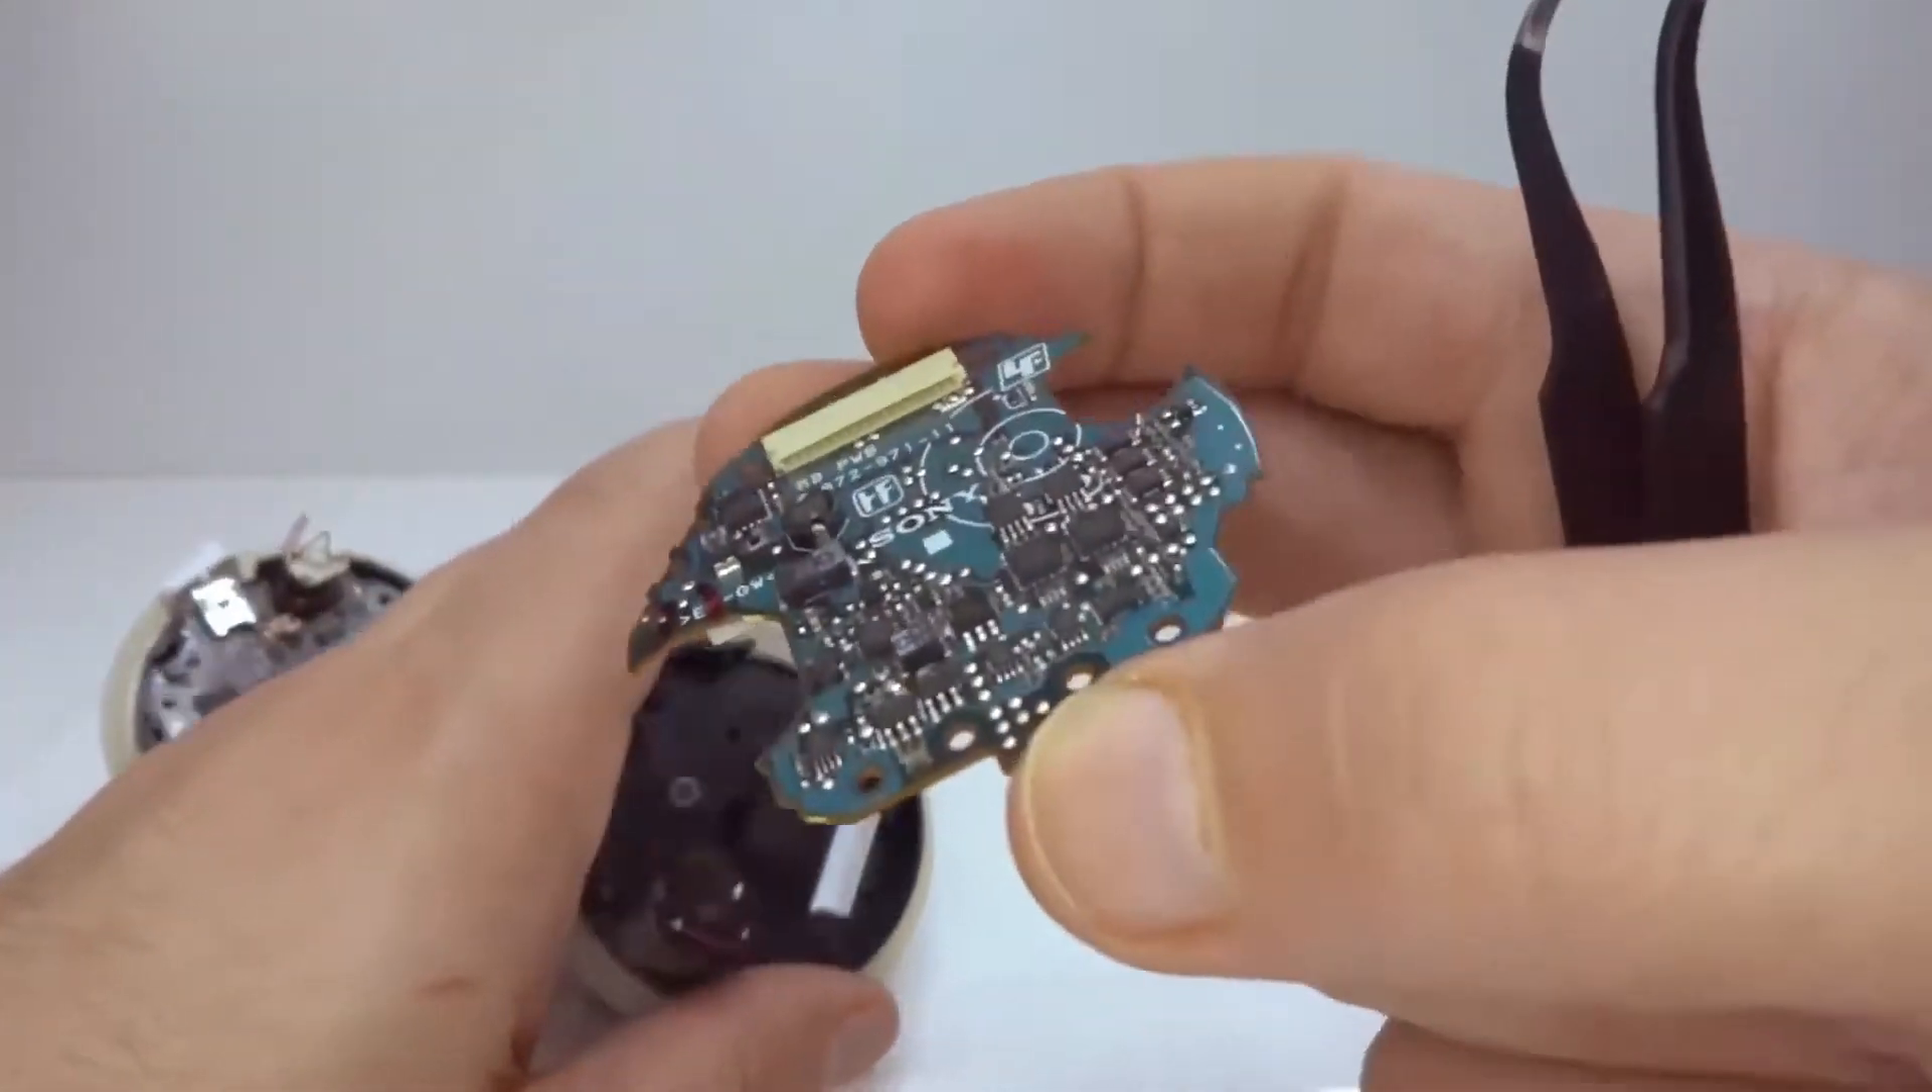And we have the board out.